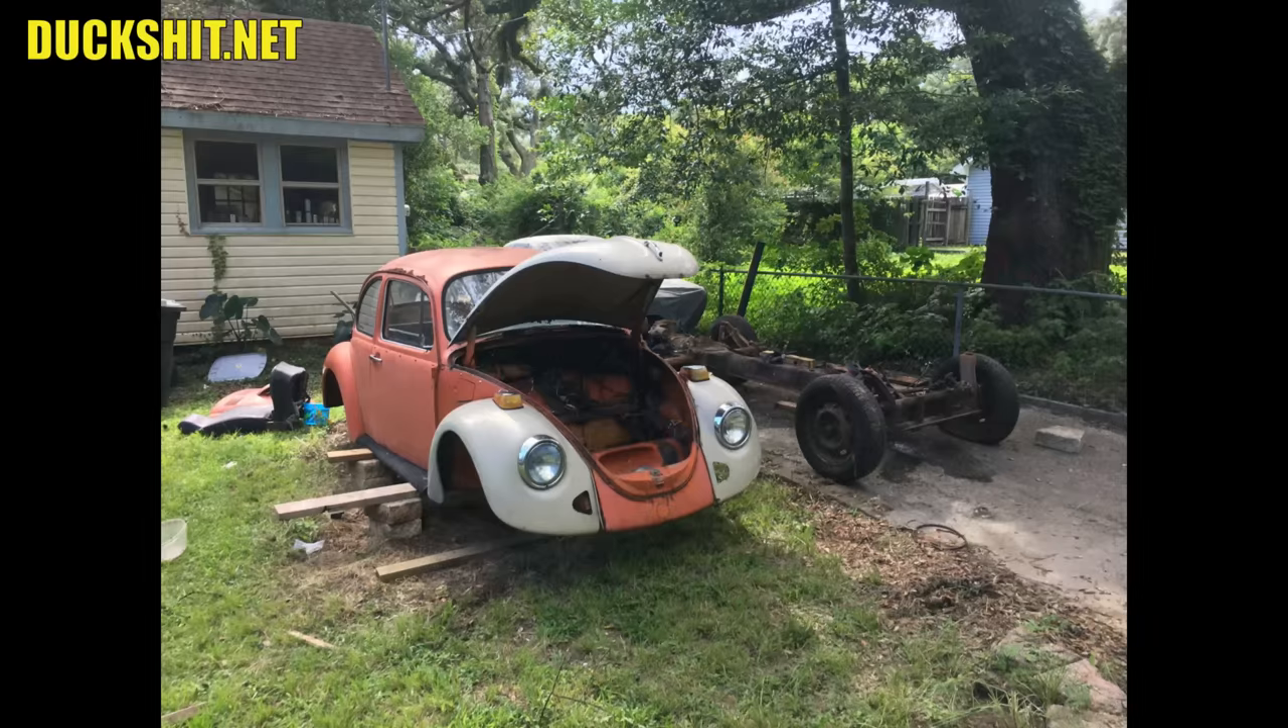So together we removed the body from his 1974 standard Beetle and with the use of my 350Z tow truck pulled his pan all the way back to my driveway.